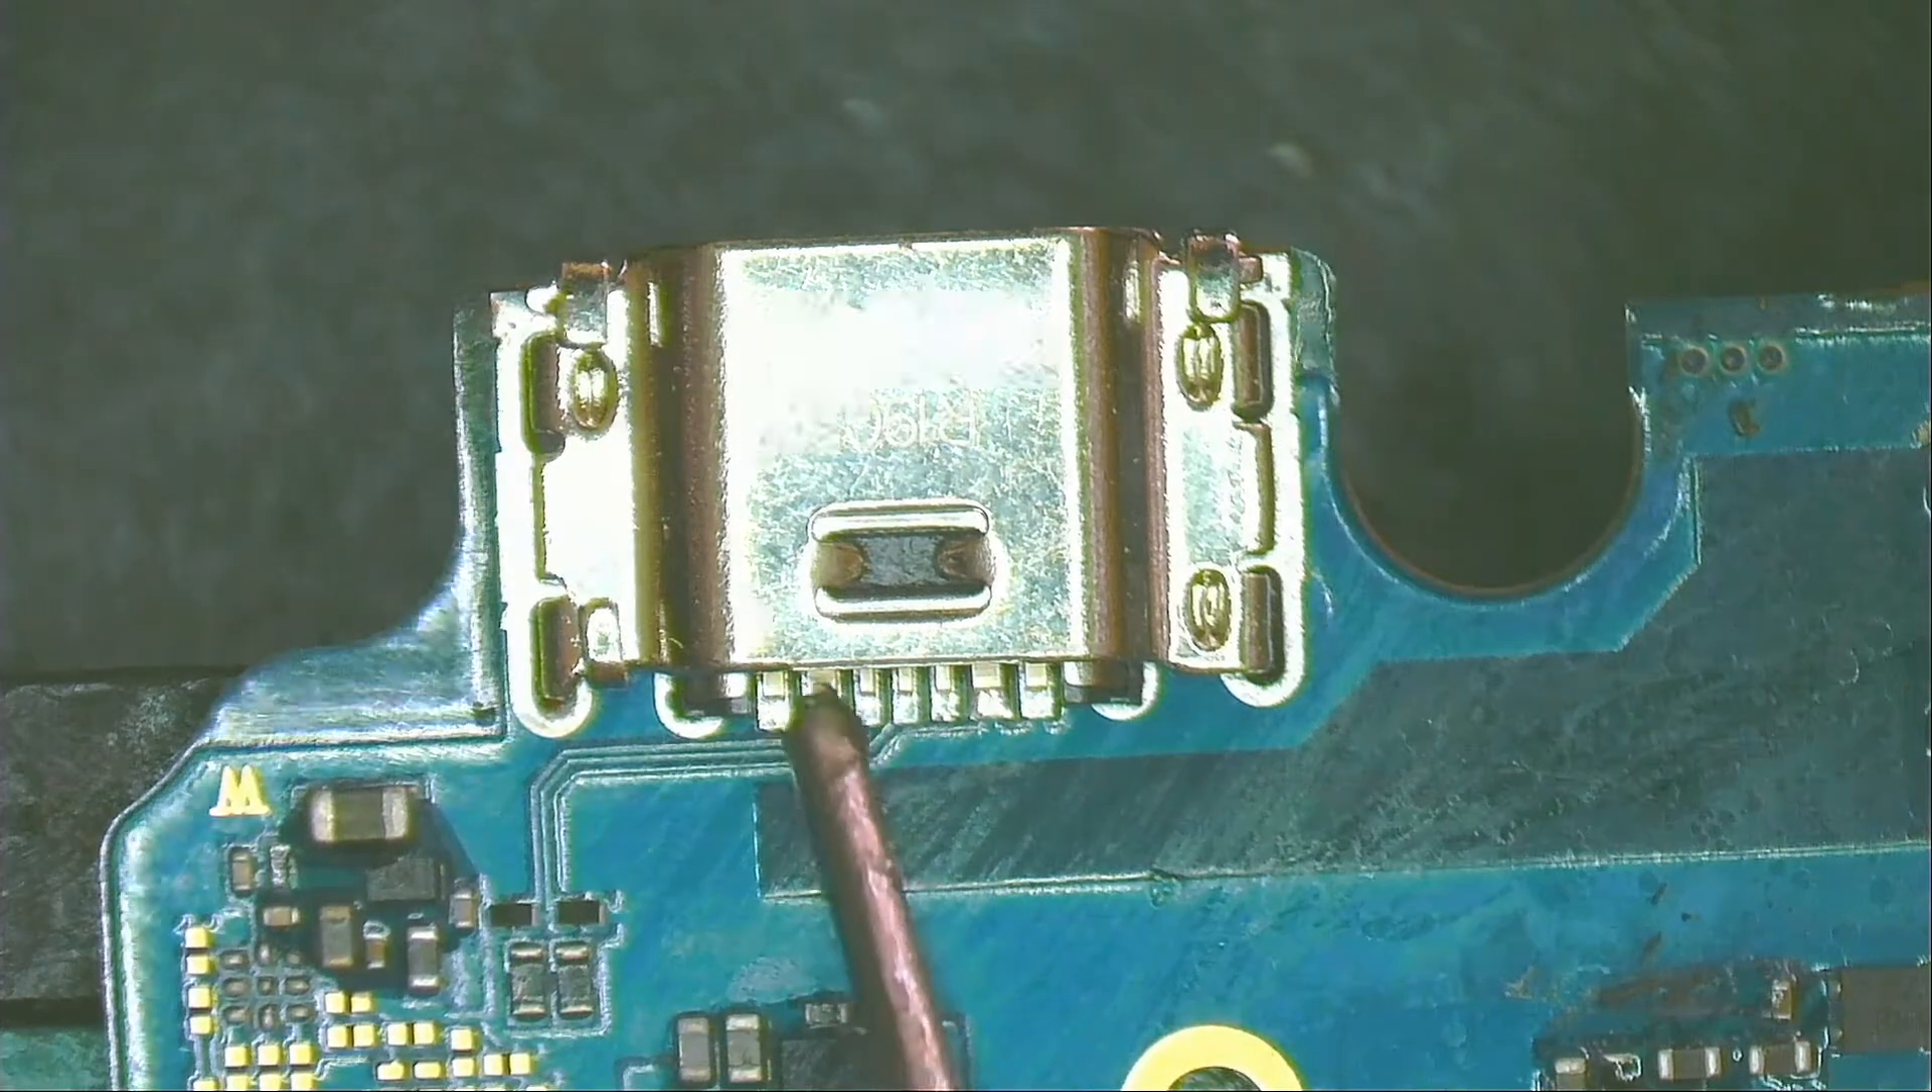I place the new port in the board. Goes in easy and fits perfectly.